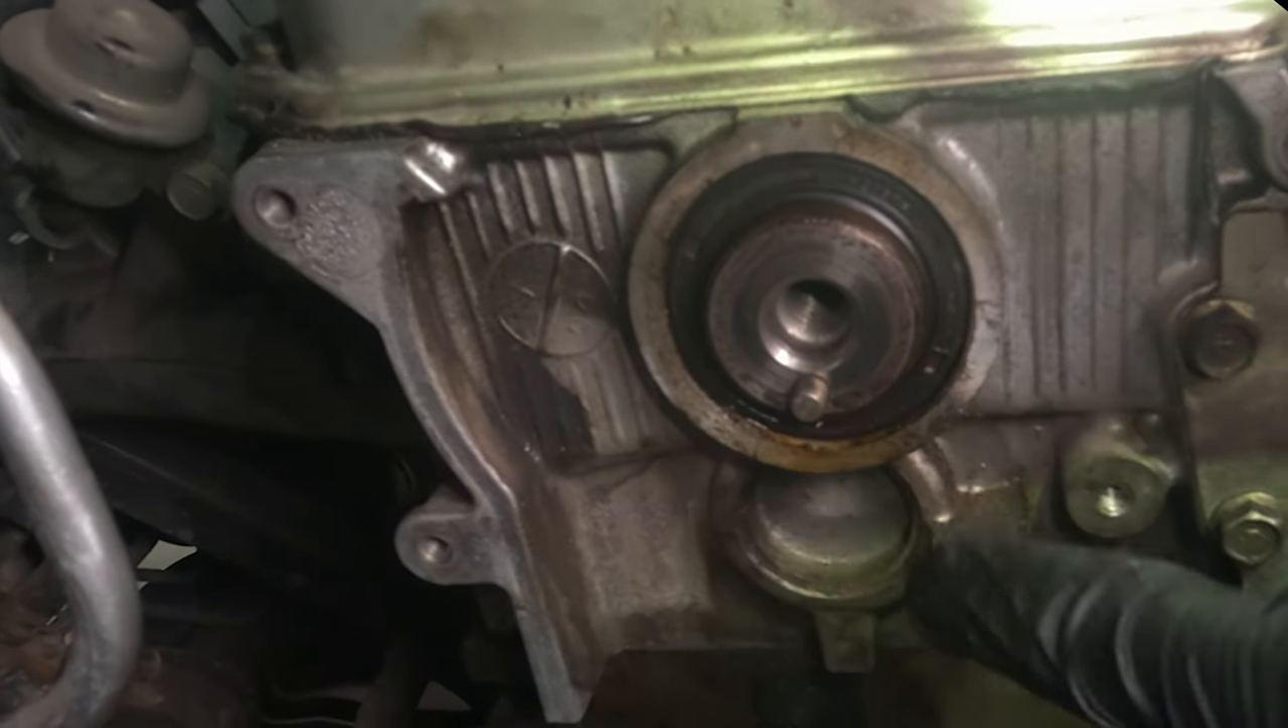This is the camshaft with the pulley removed.